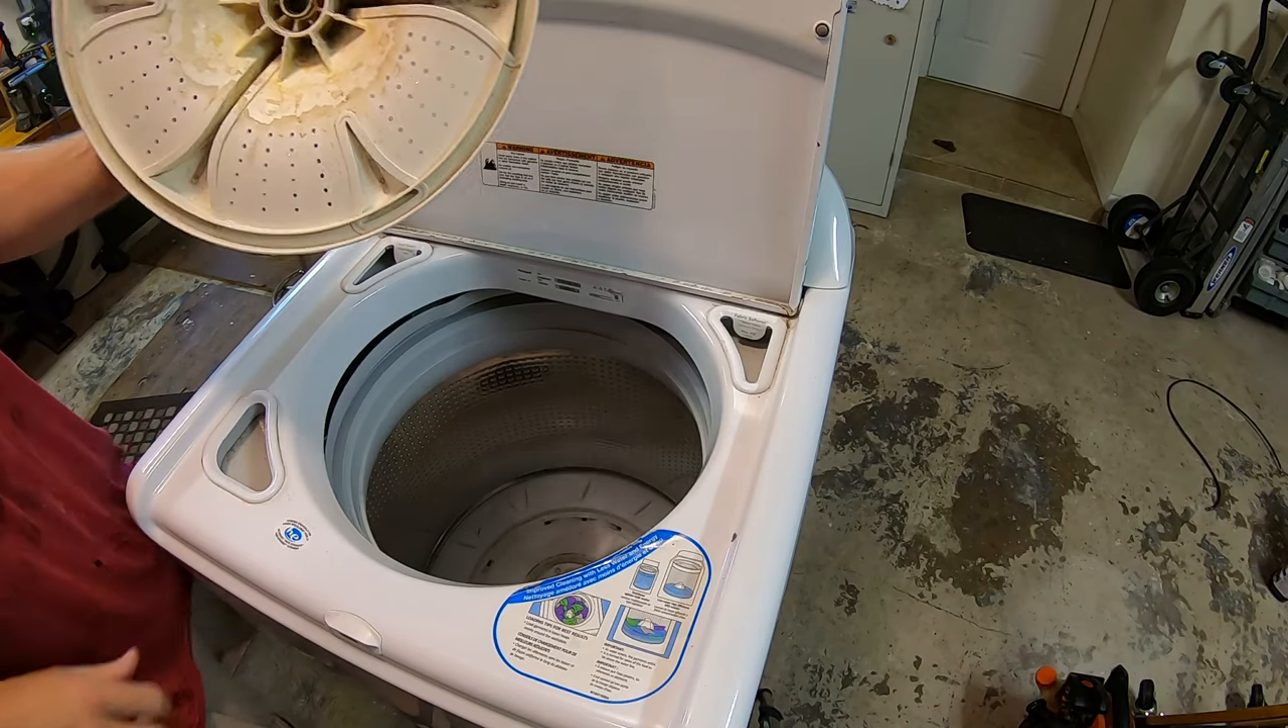Agitator is off nice and dirty.